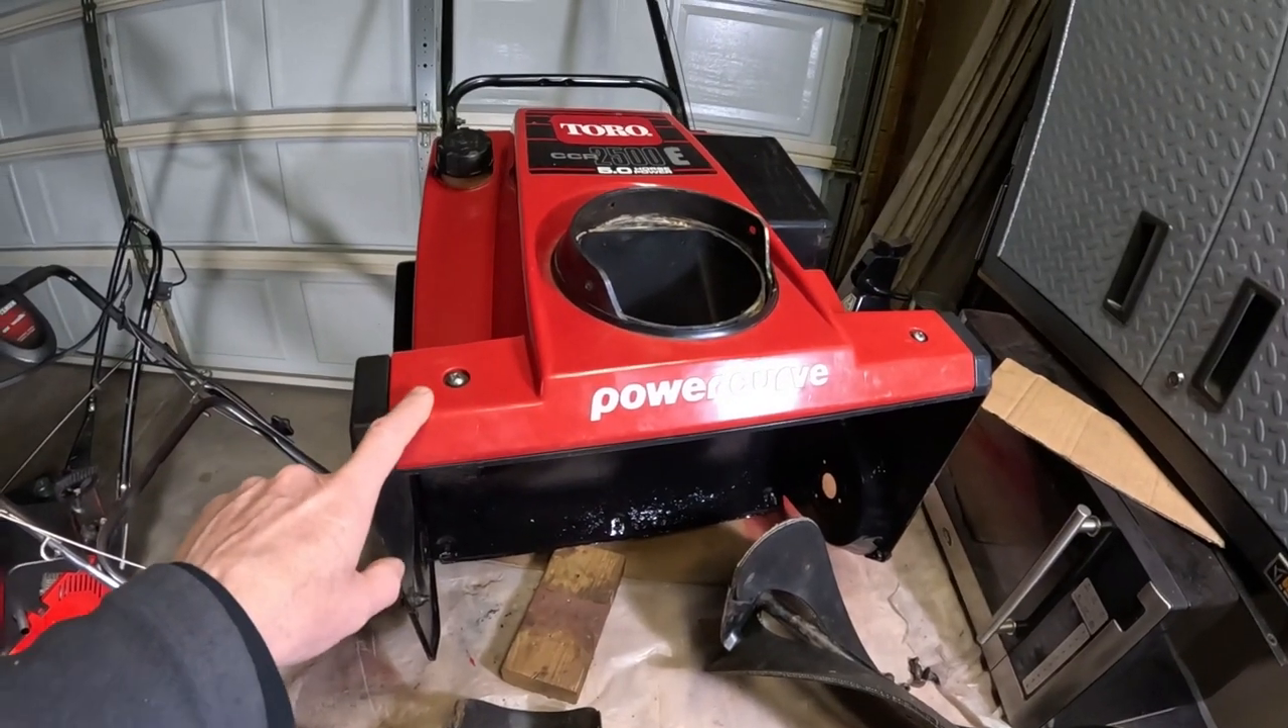I put the top back on cleaned up all the bolts.